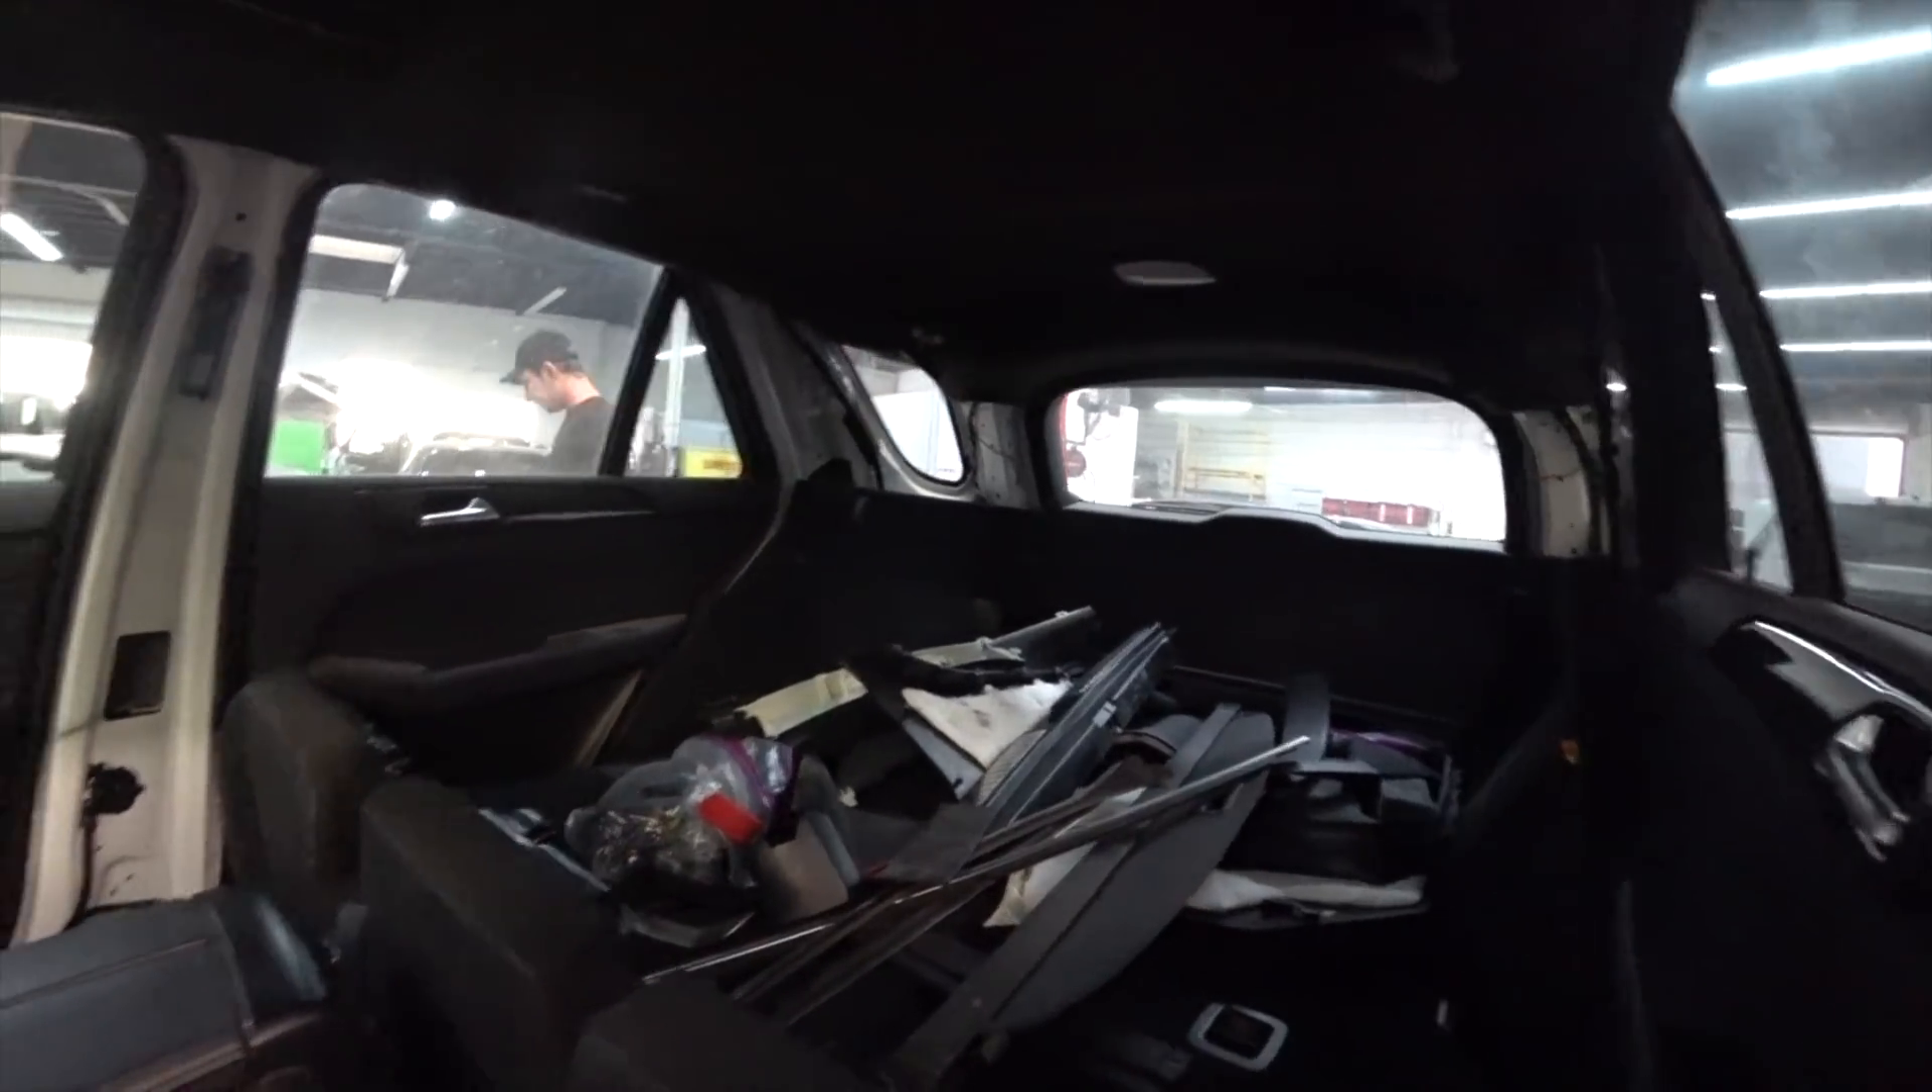Pretty much i gotta put the whole interior back together everything is taken apart.